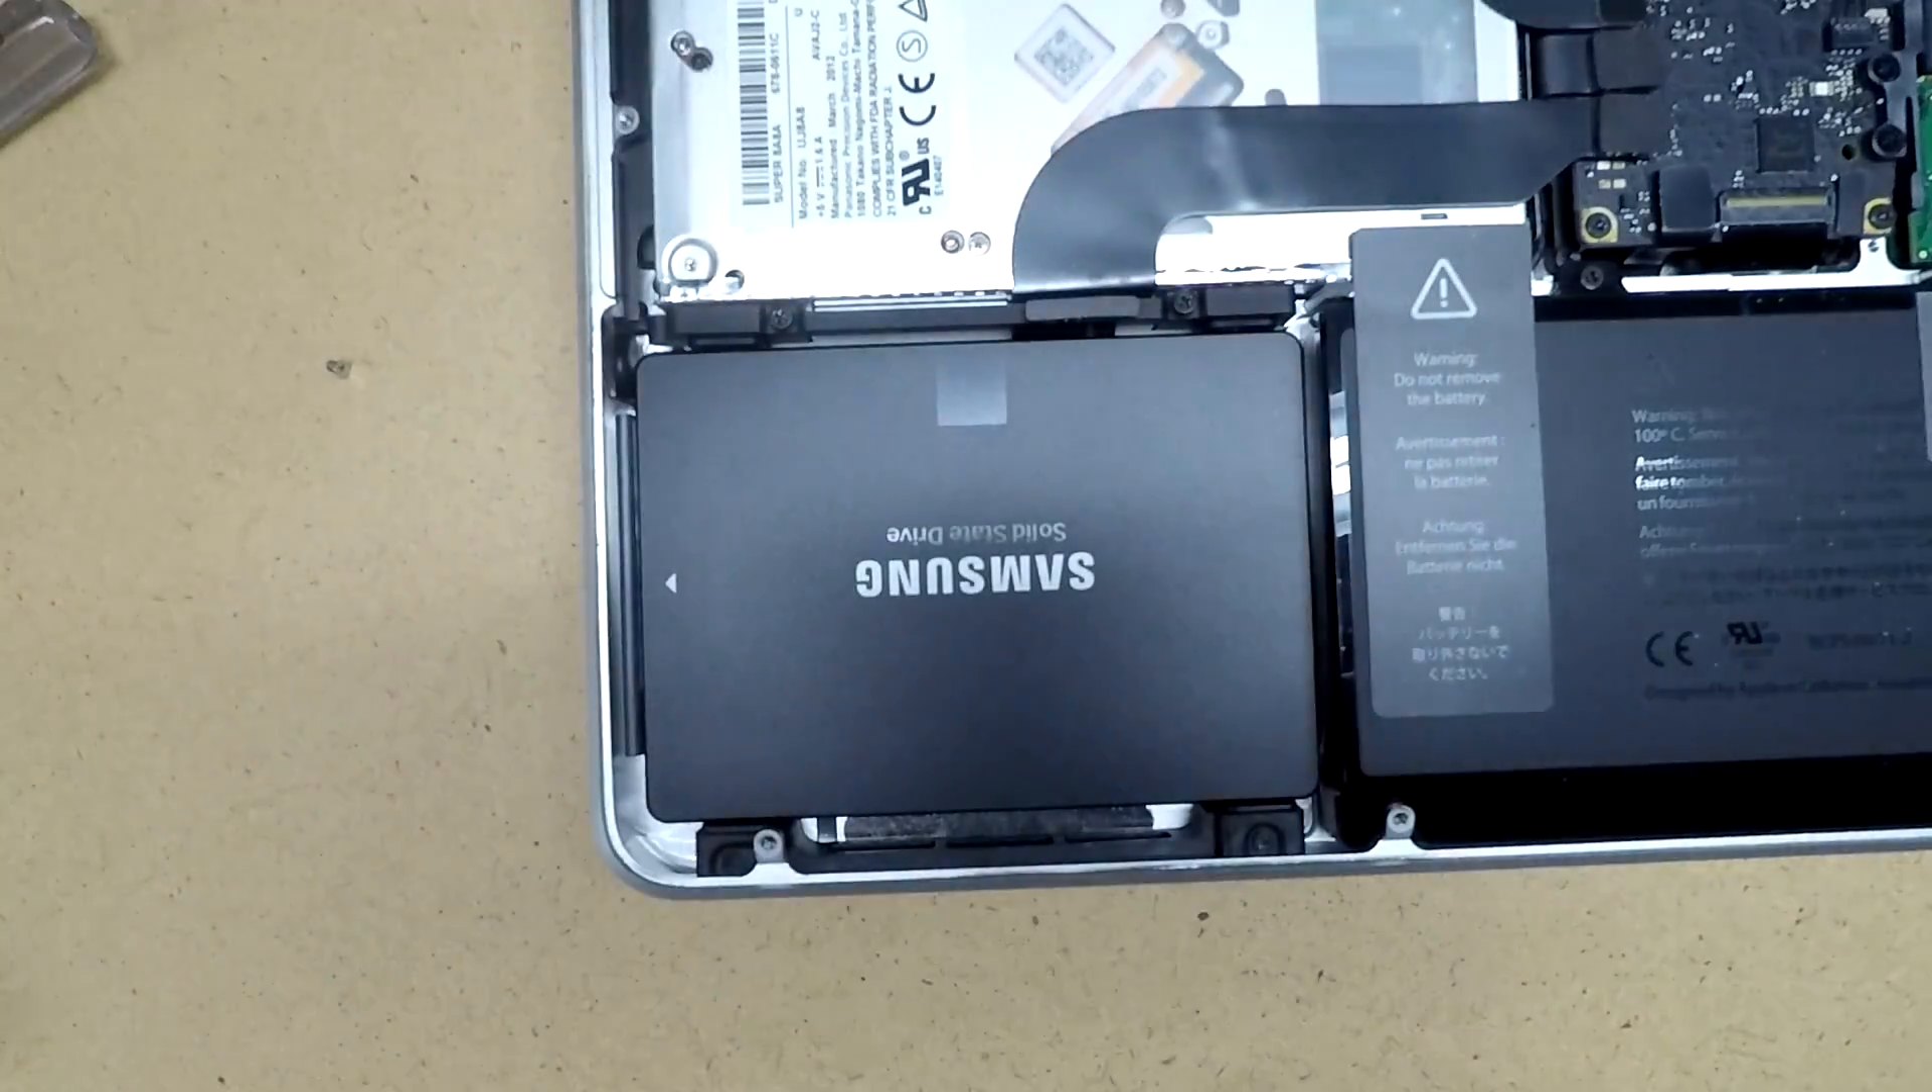And now we have the hard drive installed.